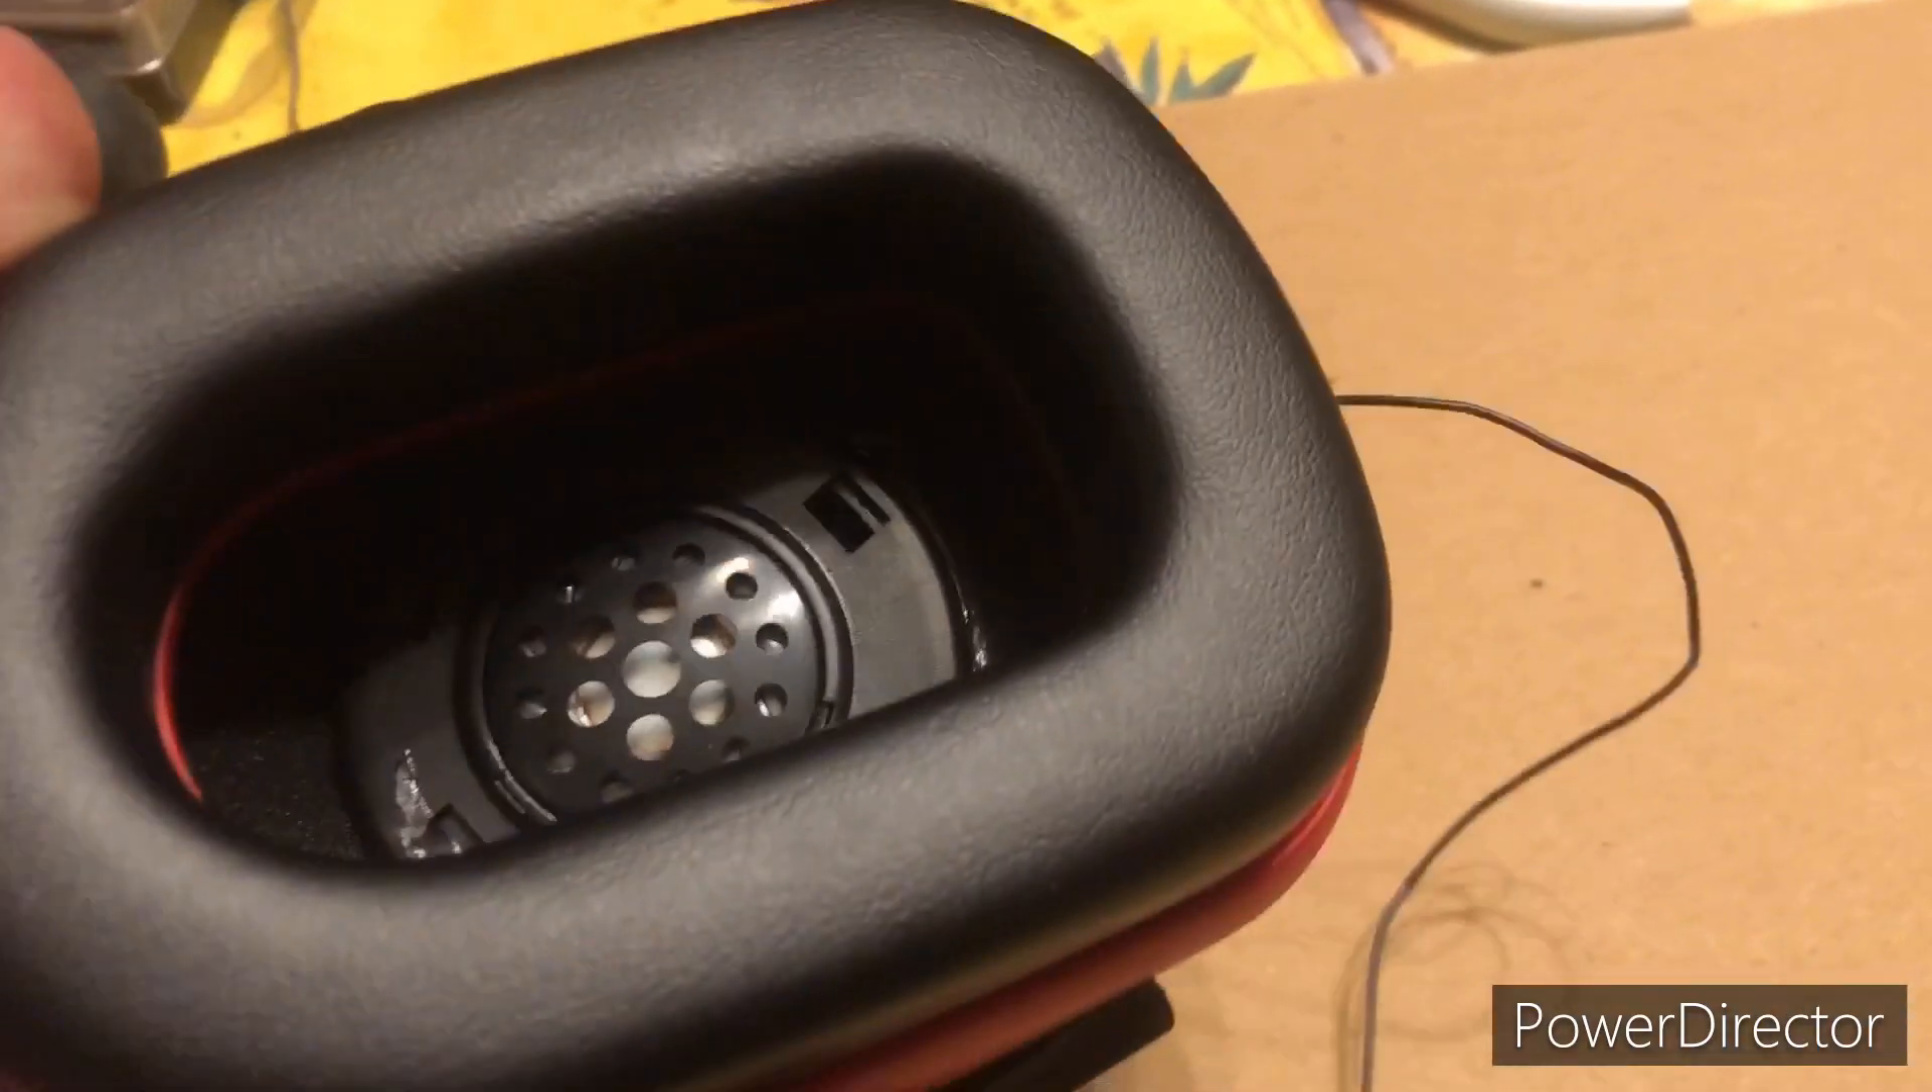Alors j'ai remis l'oreillette voilà la mousse avec la coque rouge.